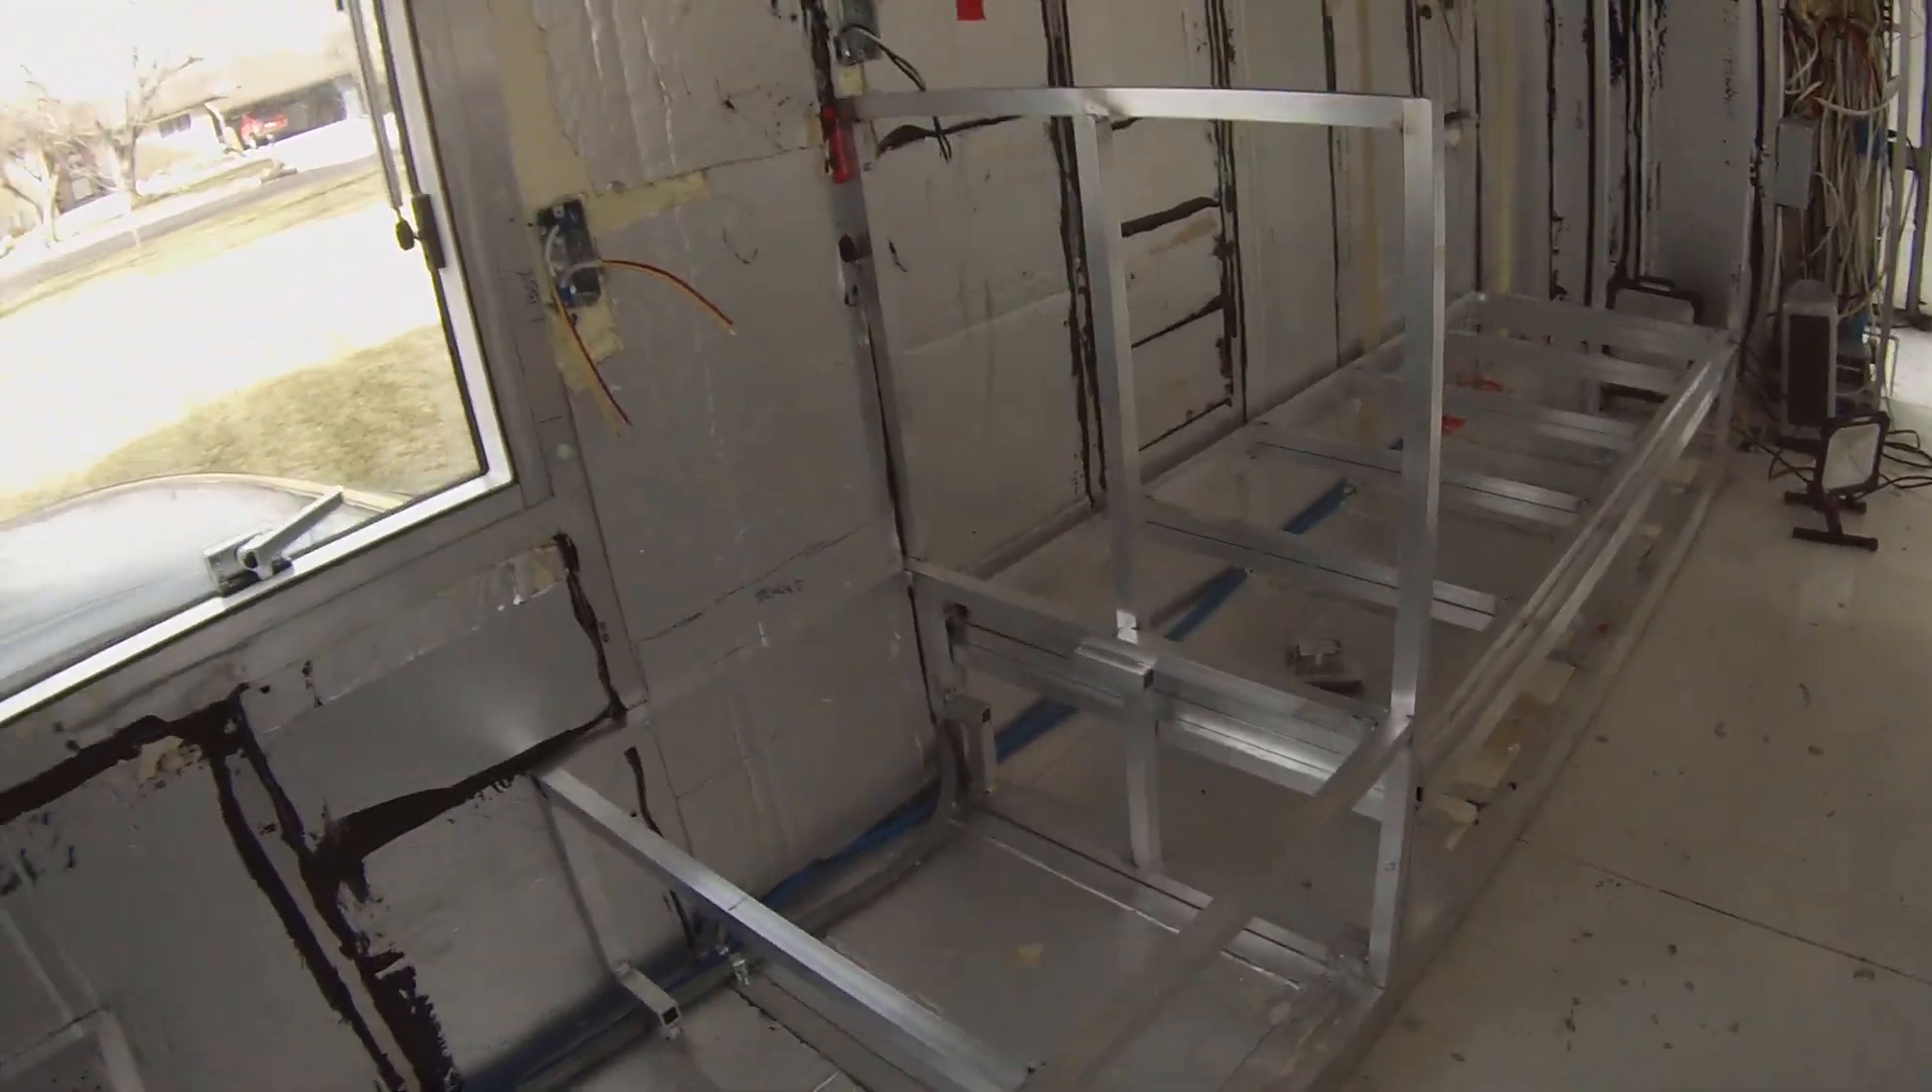The dinette is built and basically it needs a couple cushions and some seating.